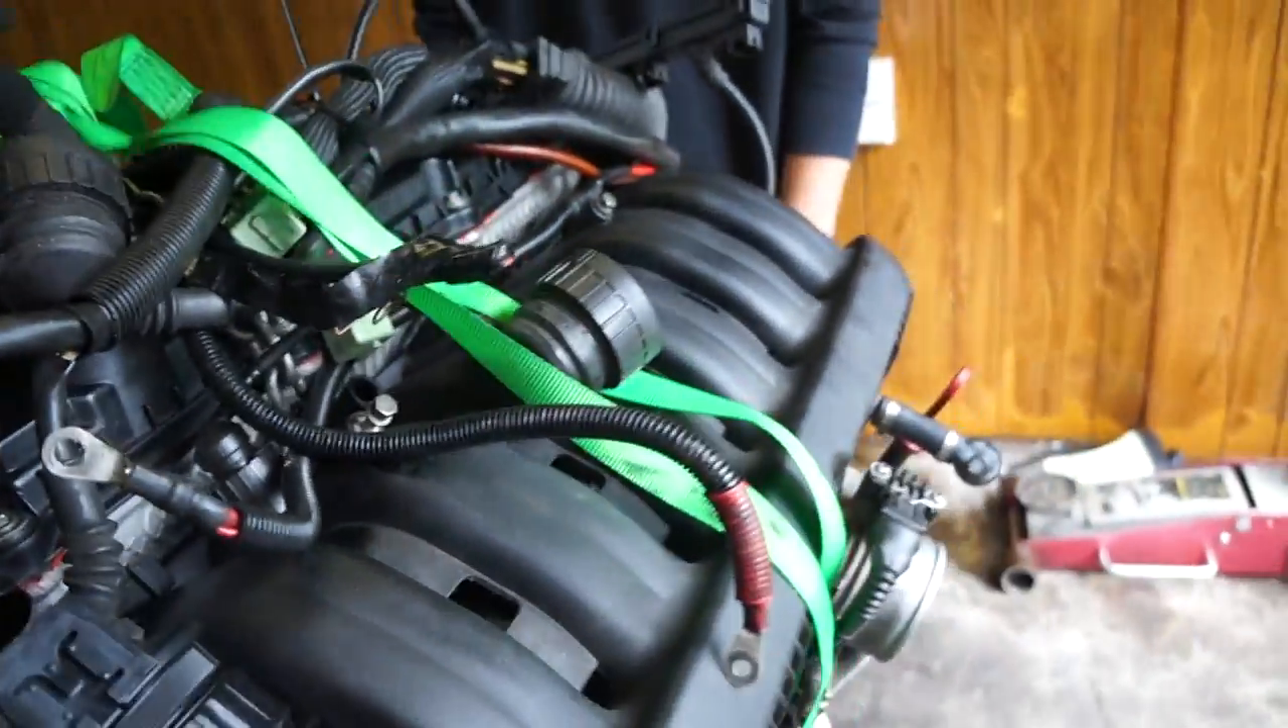We've got the uh strops hooked up to the engine so we can lift it up.